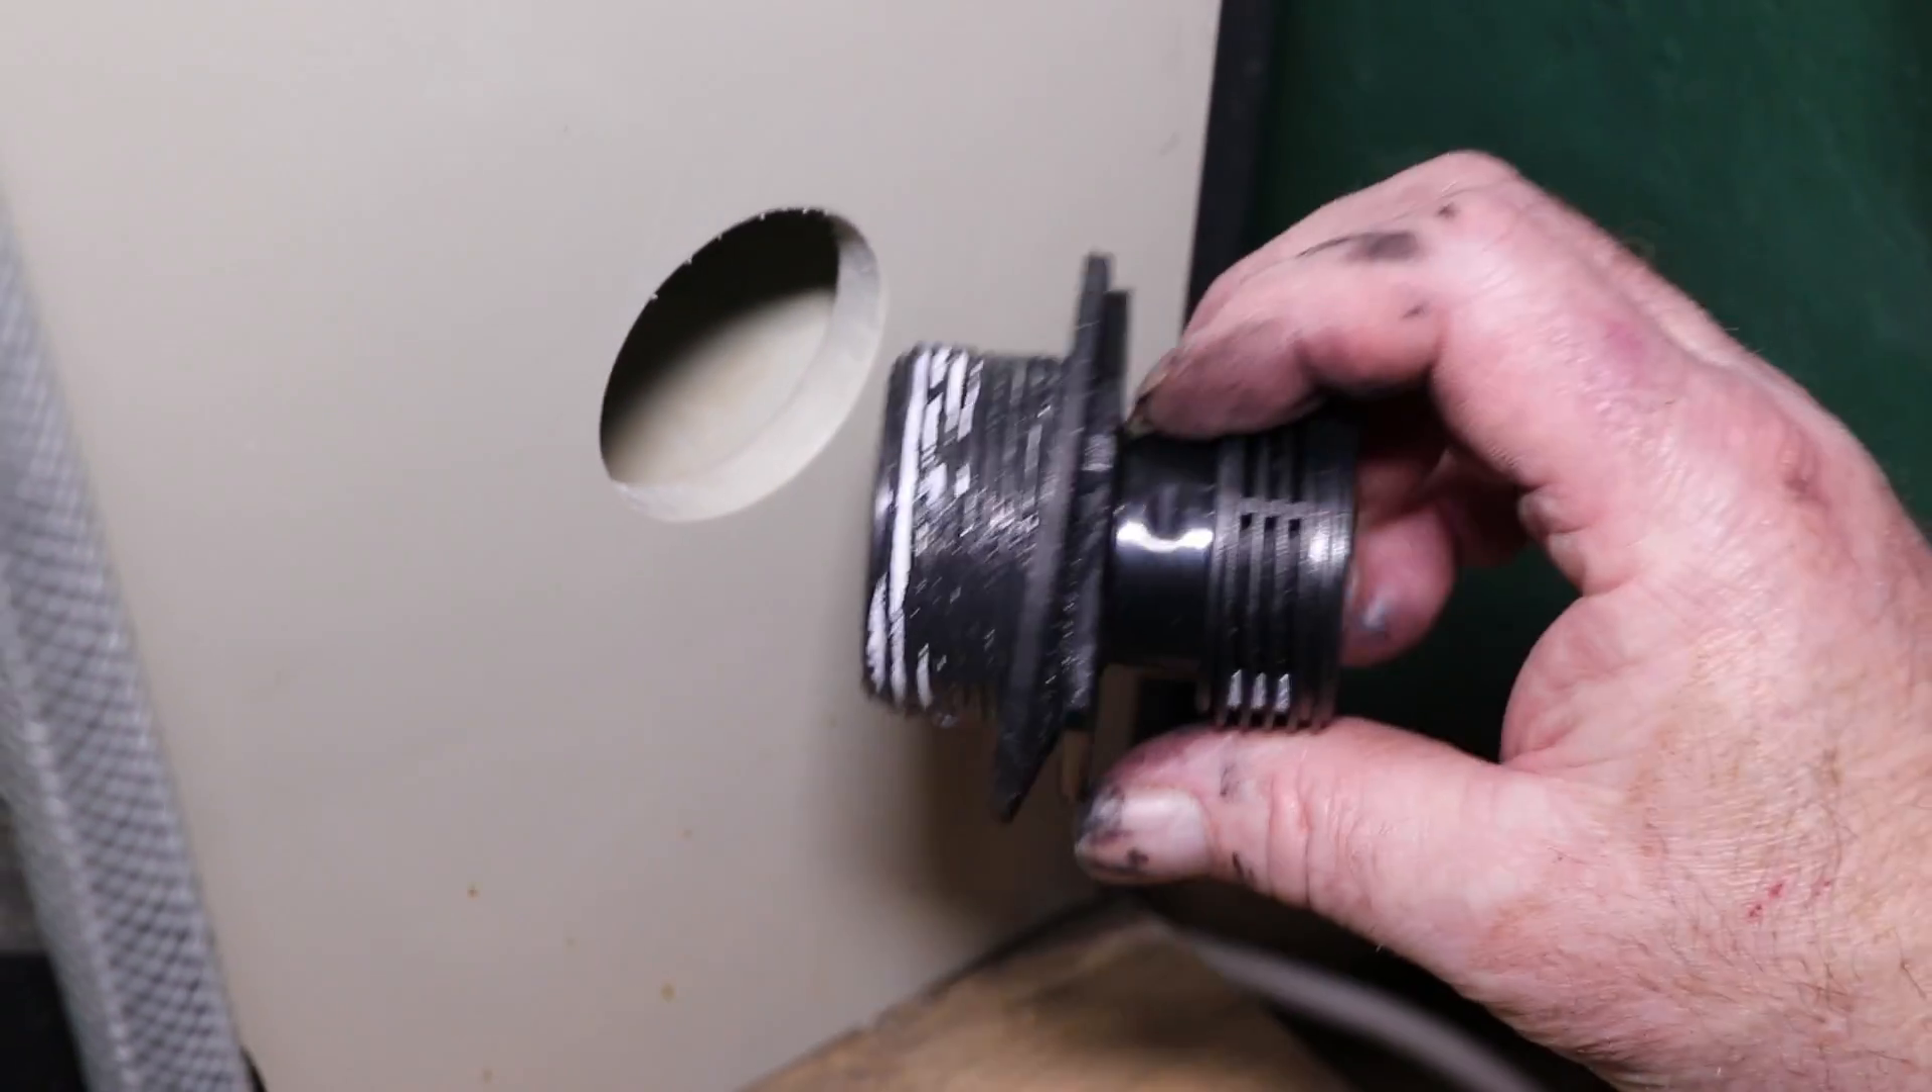There we go that's the finished product as you can see the gaskets on it just there and then we've got the PTFE on it as well.